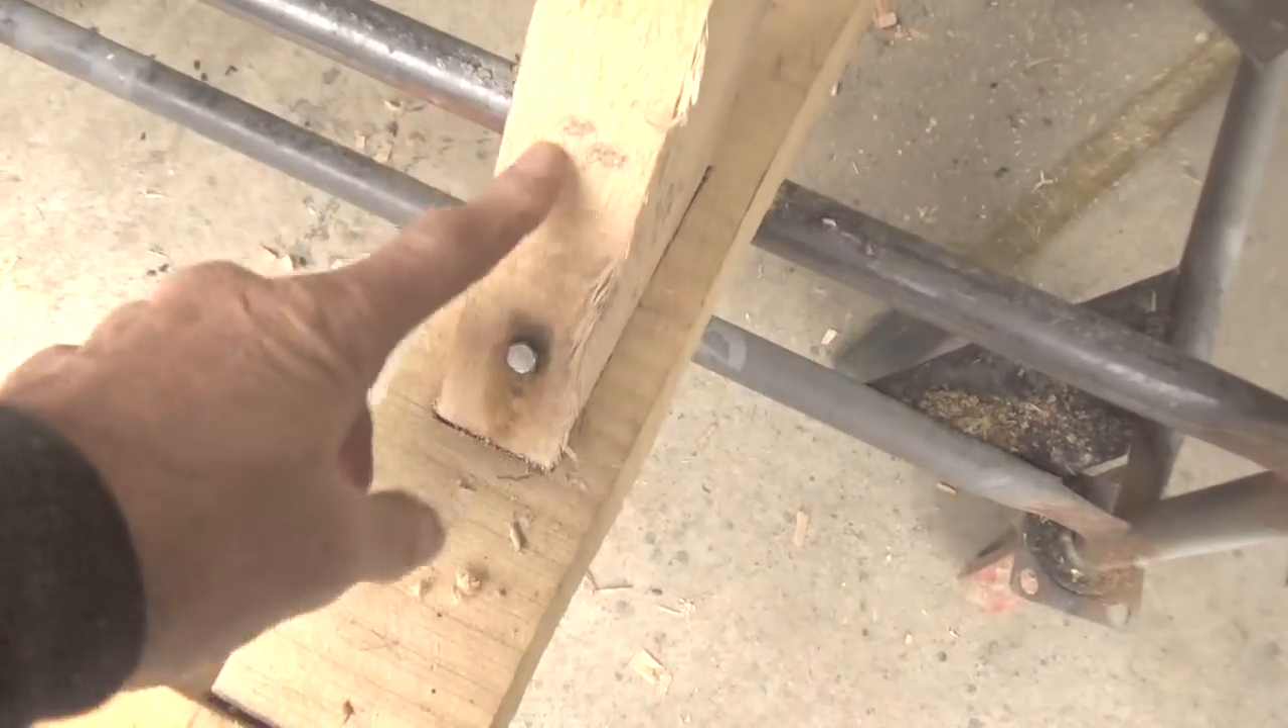We sunk the brace into the main frame. And then put a lag screw in there just to hold it.